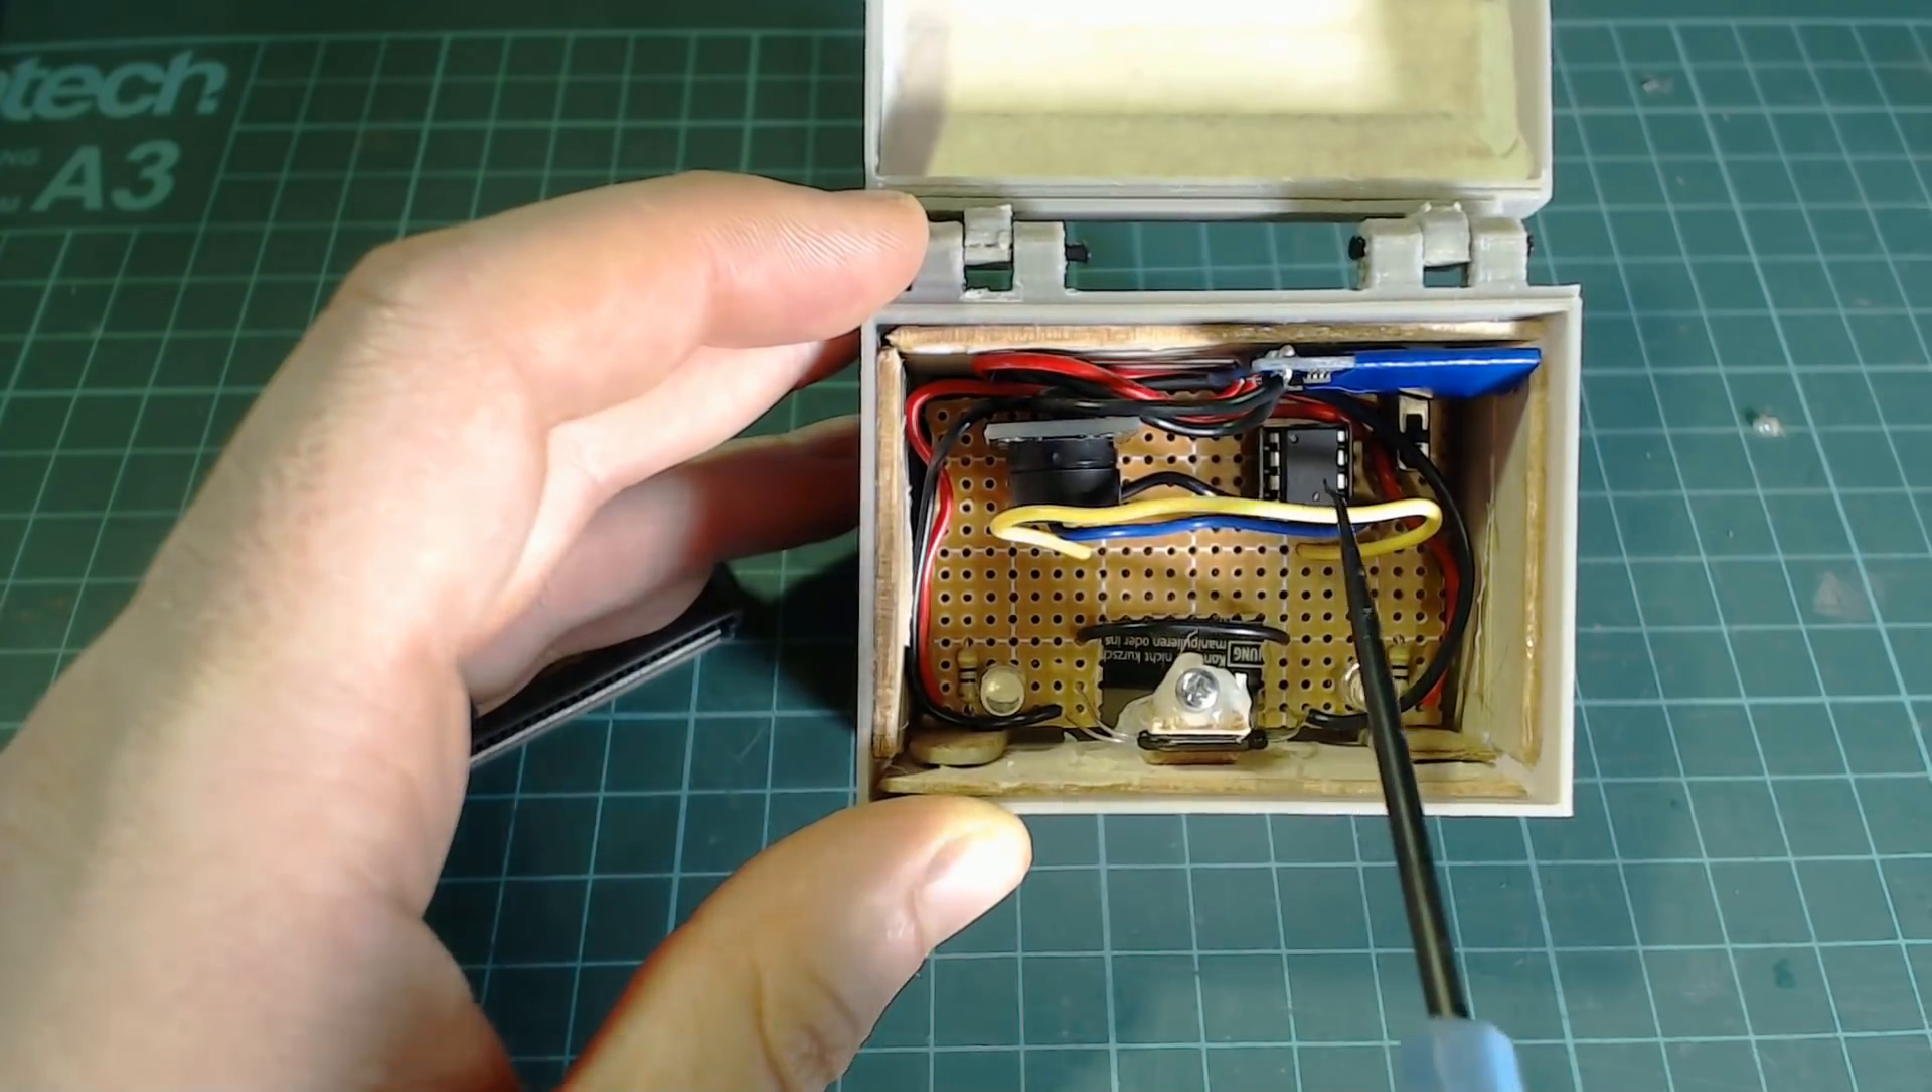Now we need to sandwich all the components into the chest. It was a tight squeeze especially the charging circuit but it did all fit in the end.